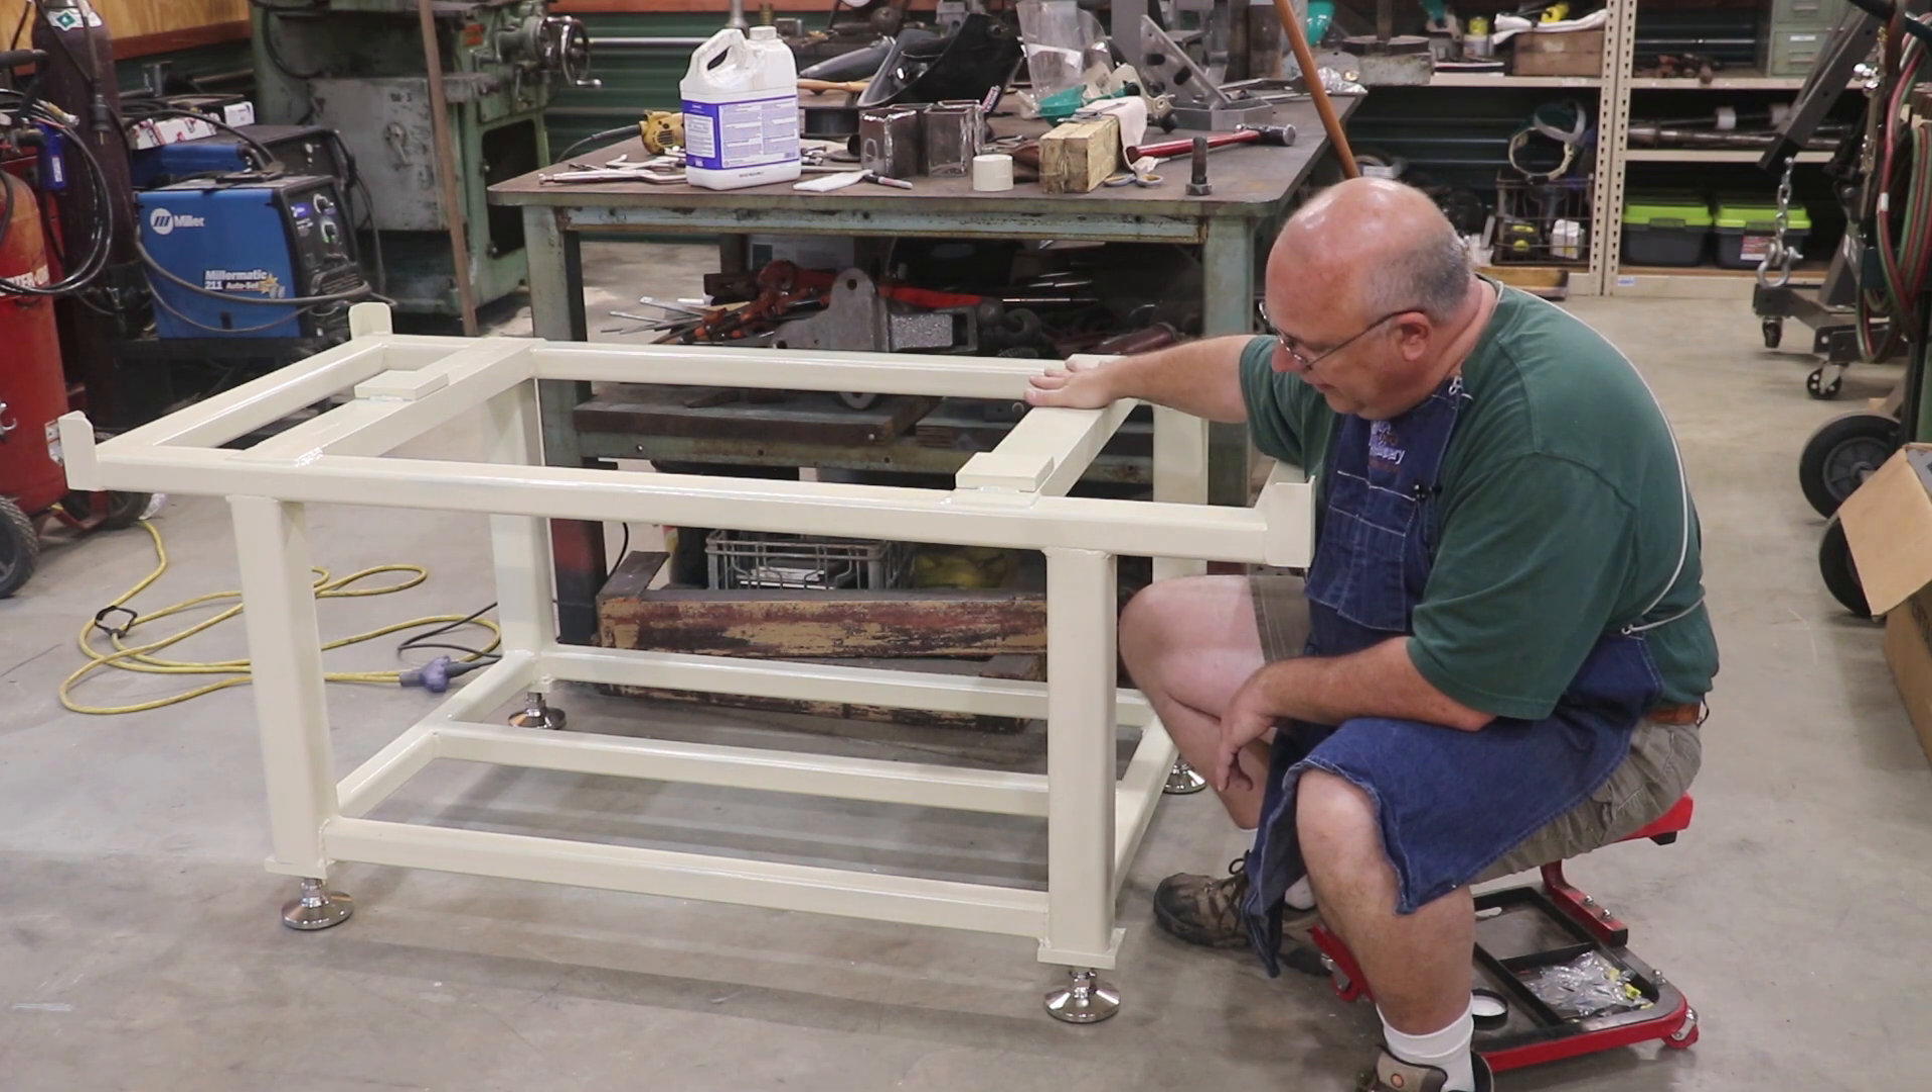We got all four legs on here.